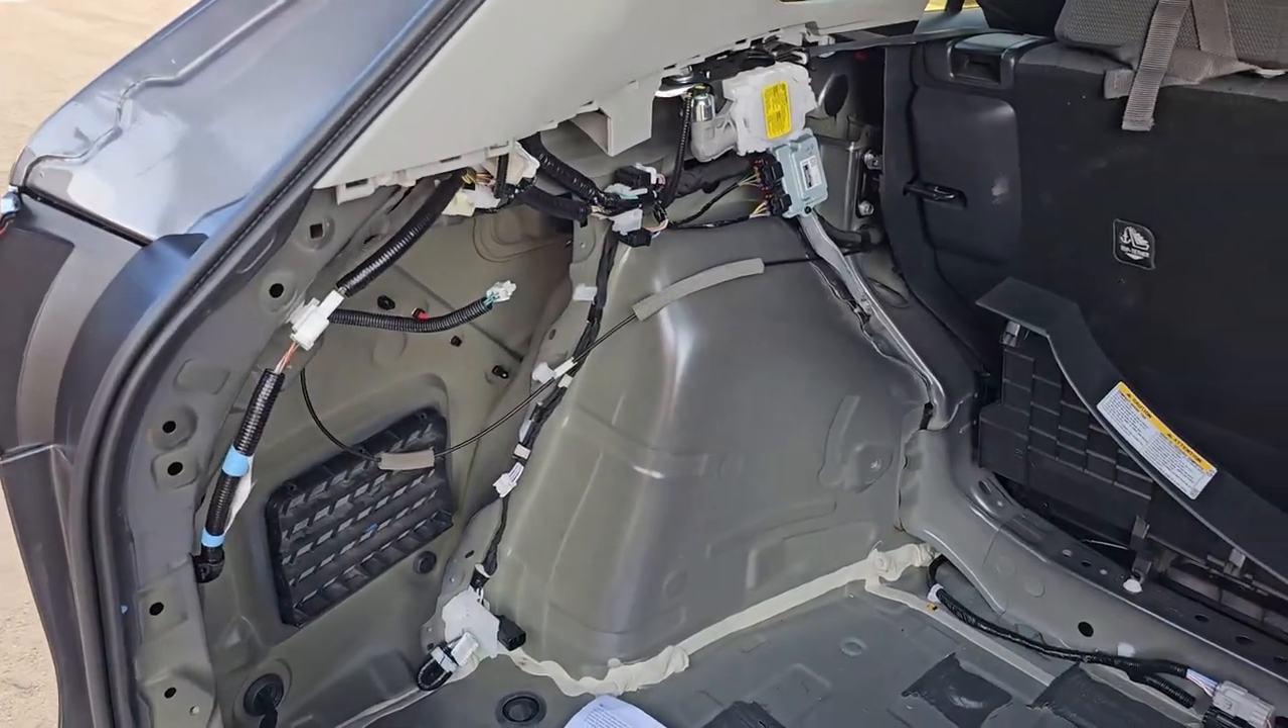All right, so we have the driver's side panel off.